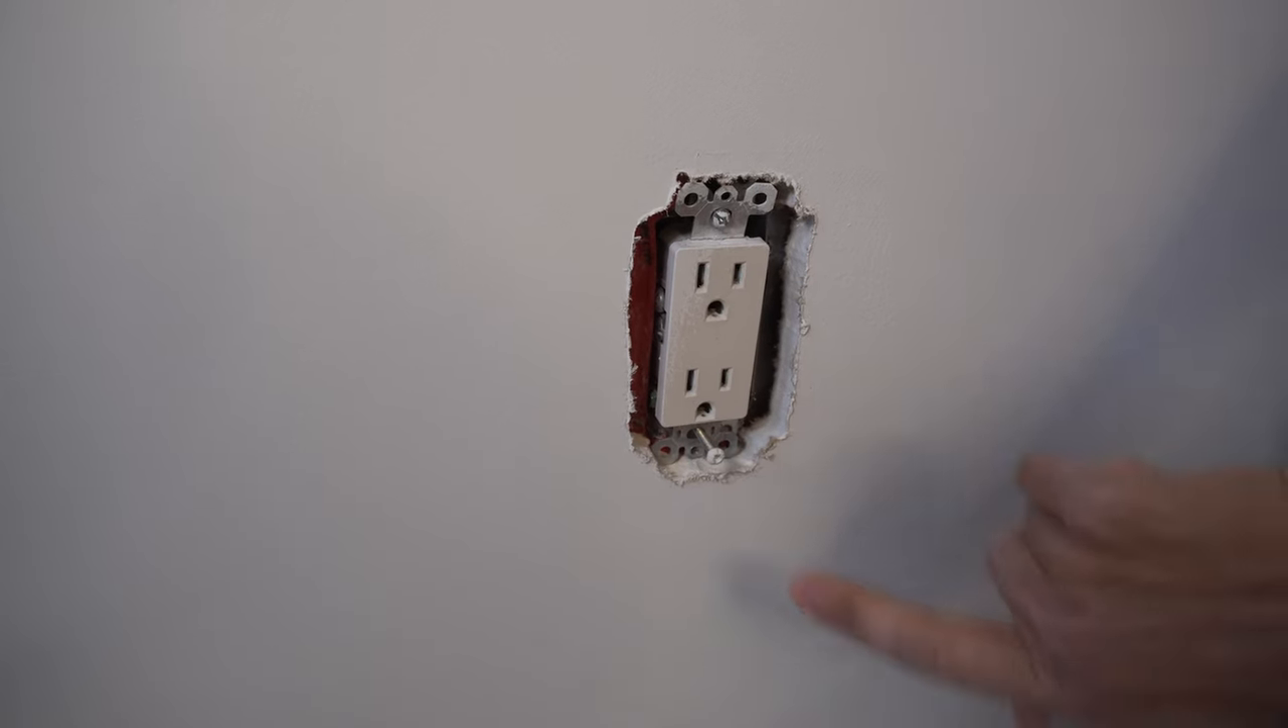So we can see that this is wired correctly, but it is actually overcut, meaning the drywall is cut way too far and it's sunken, meaning the box is recessed in behind the drywall.